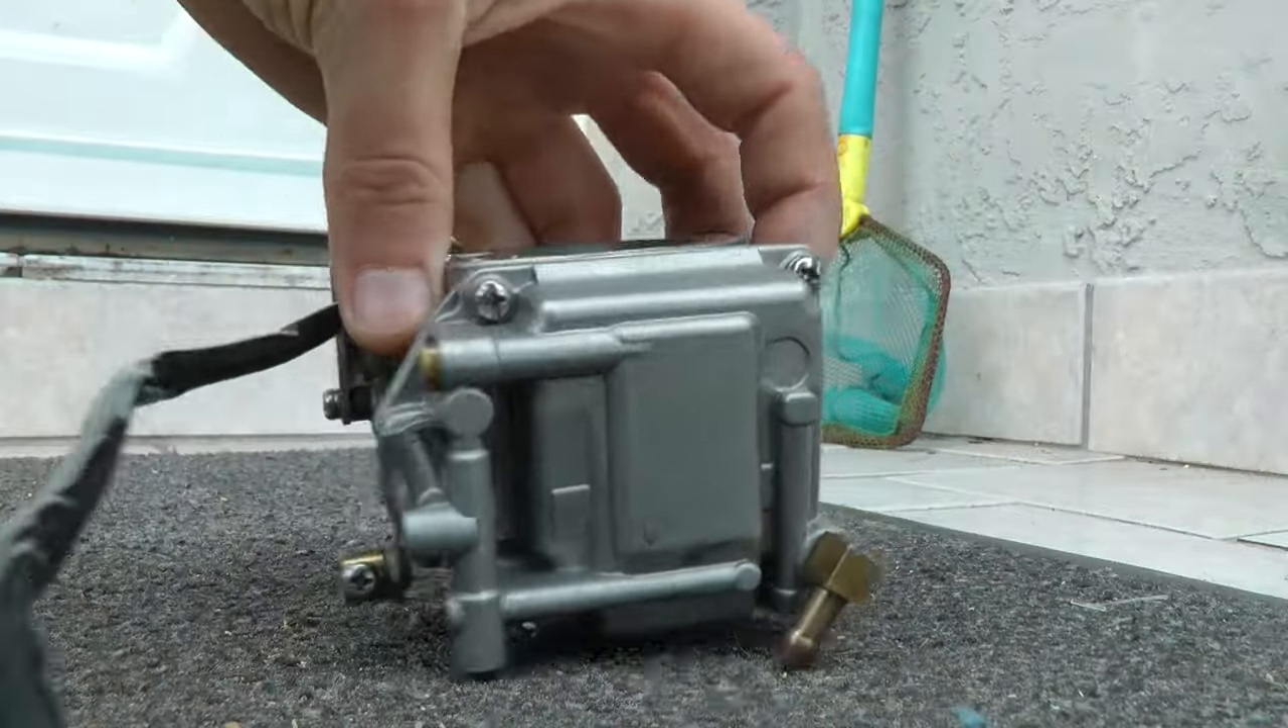So here, I got the carburetor off.